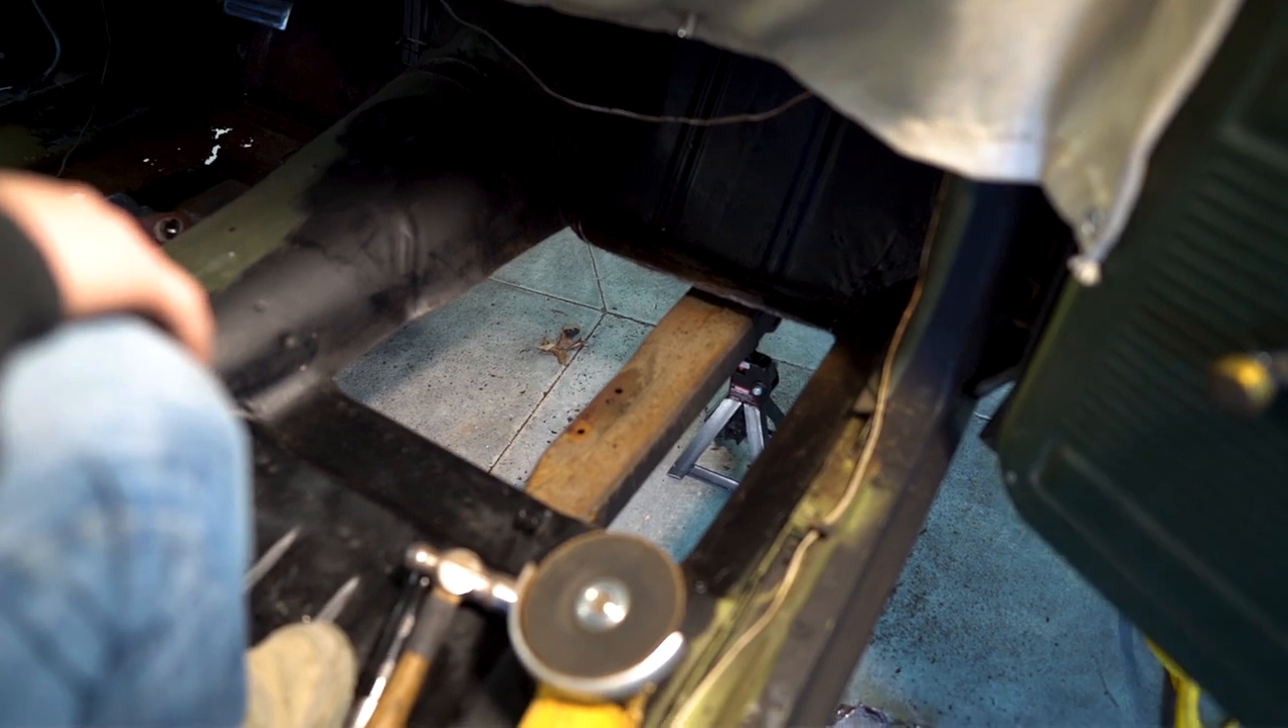We got the passenger side floorboard all out.